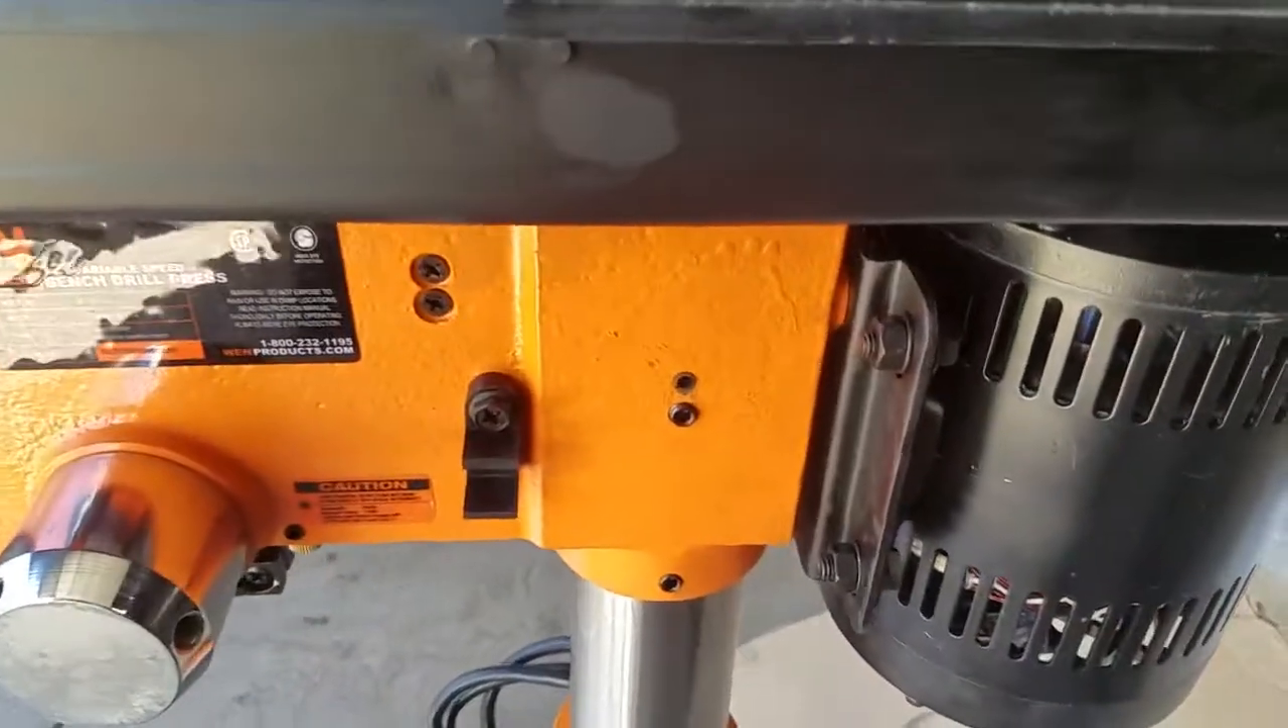We have the drill press on top of the column.